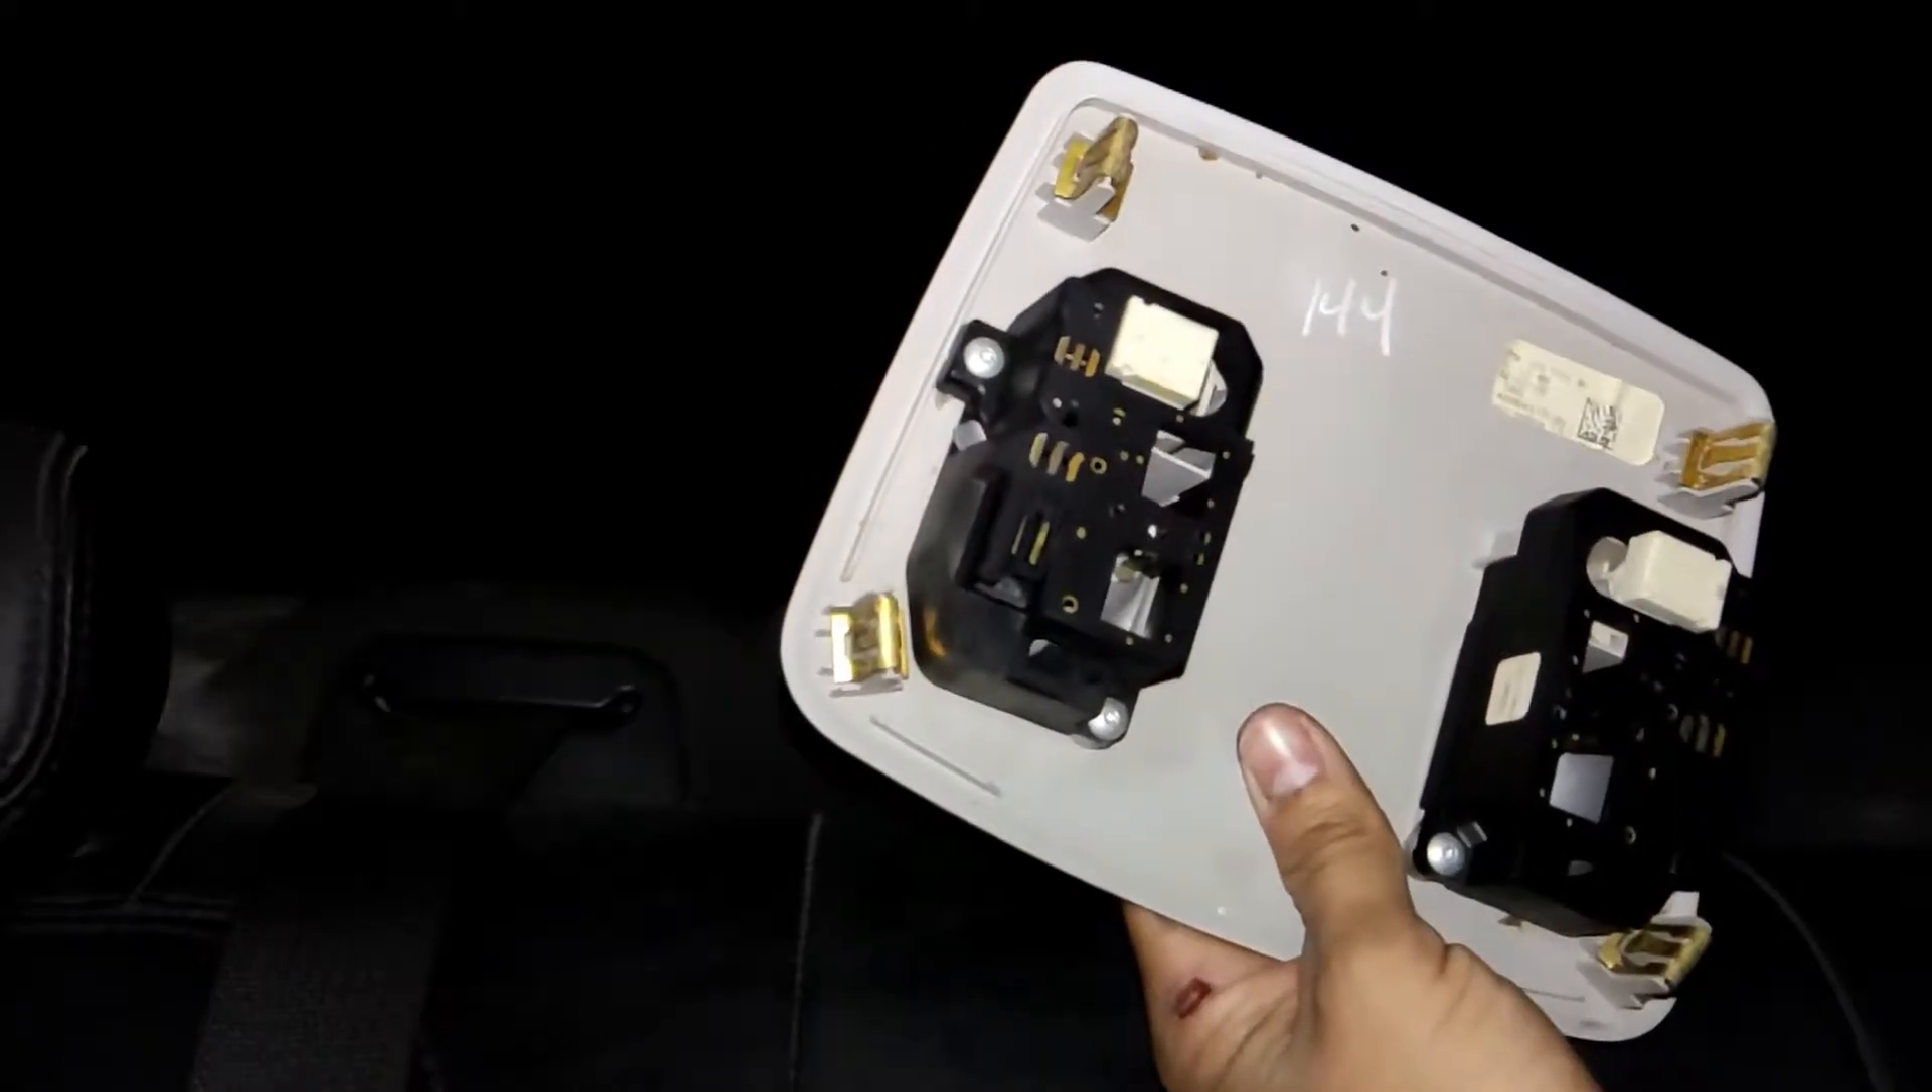Y ya tenemos el panel suelto. Para poder quitar los focos.